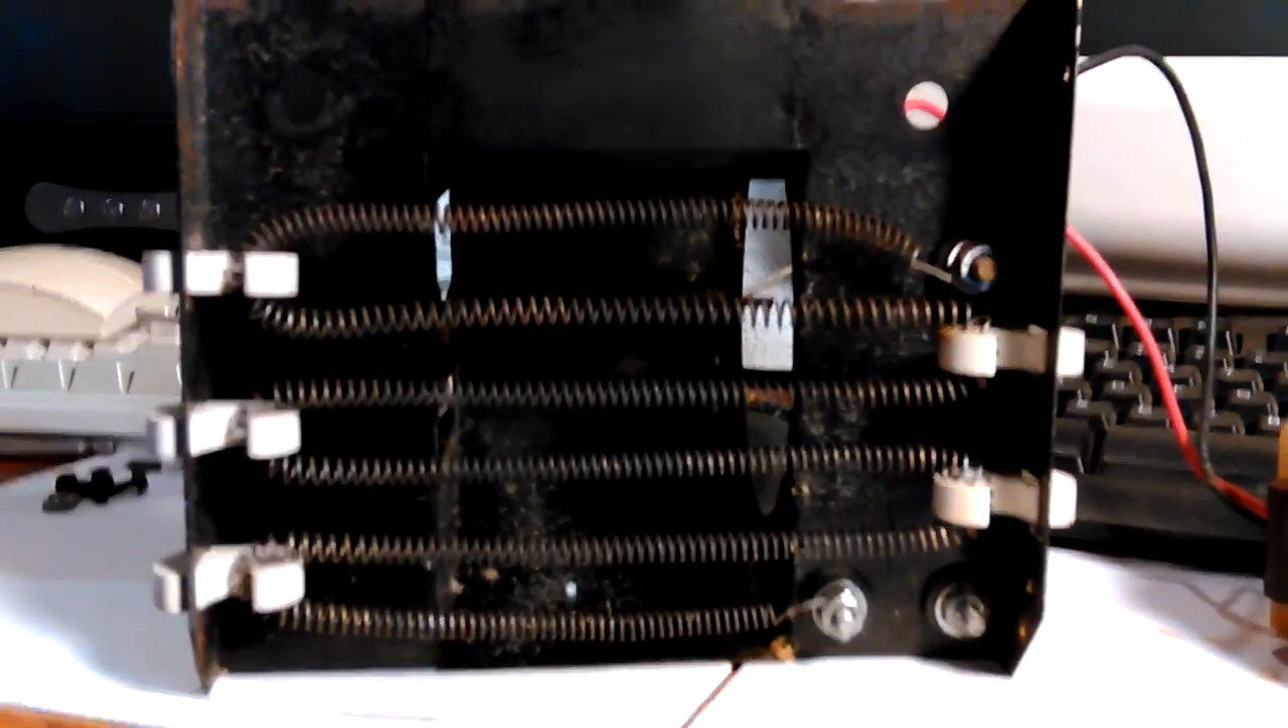This is the old one that I haven't taken the heating elements off of or anything.